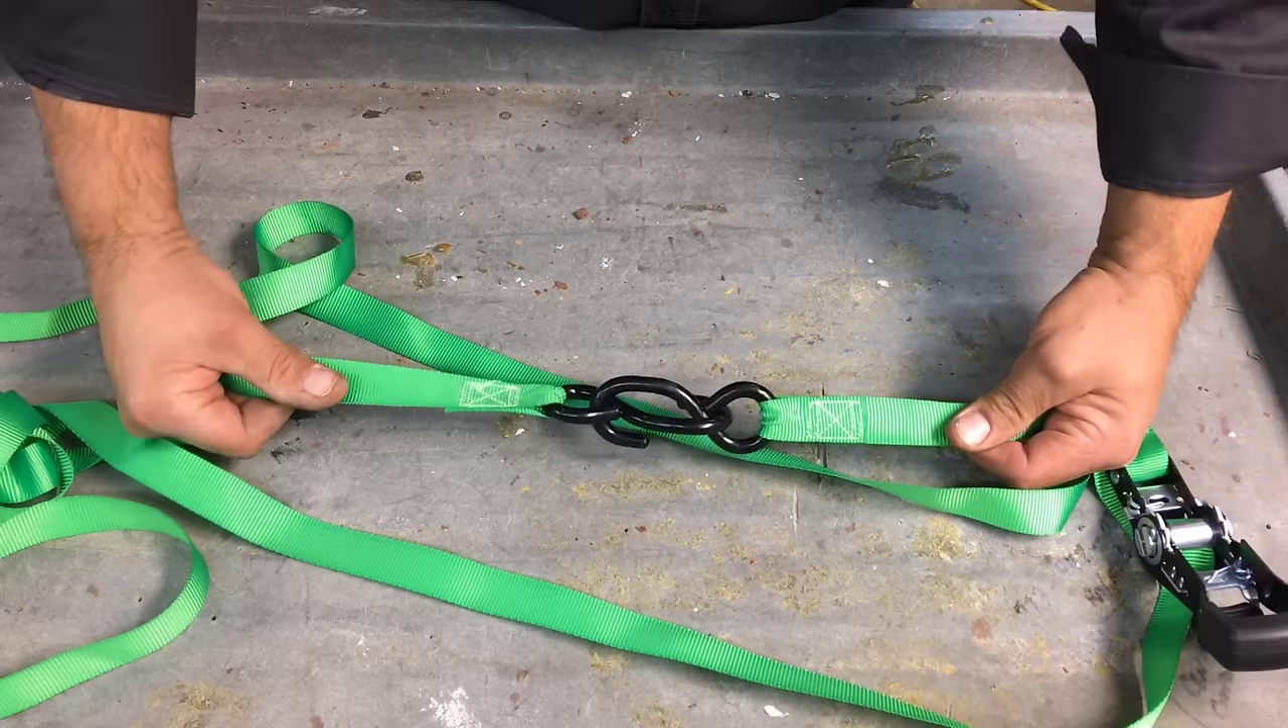Take the hooks, run them through themselves through the two eyelets. And there's how you linked, that's how you link two ratchet straps together.